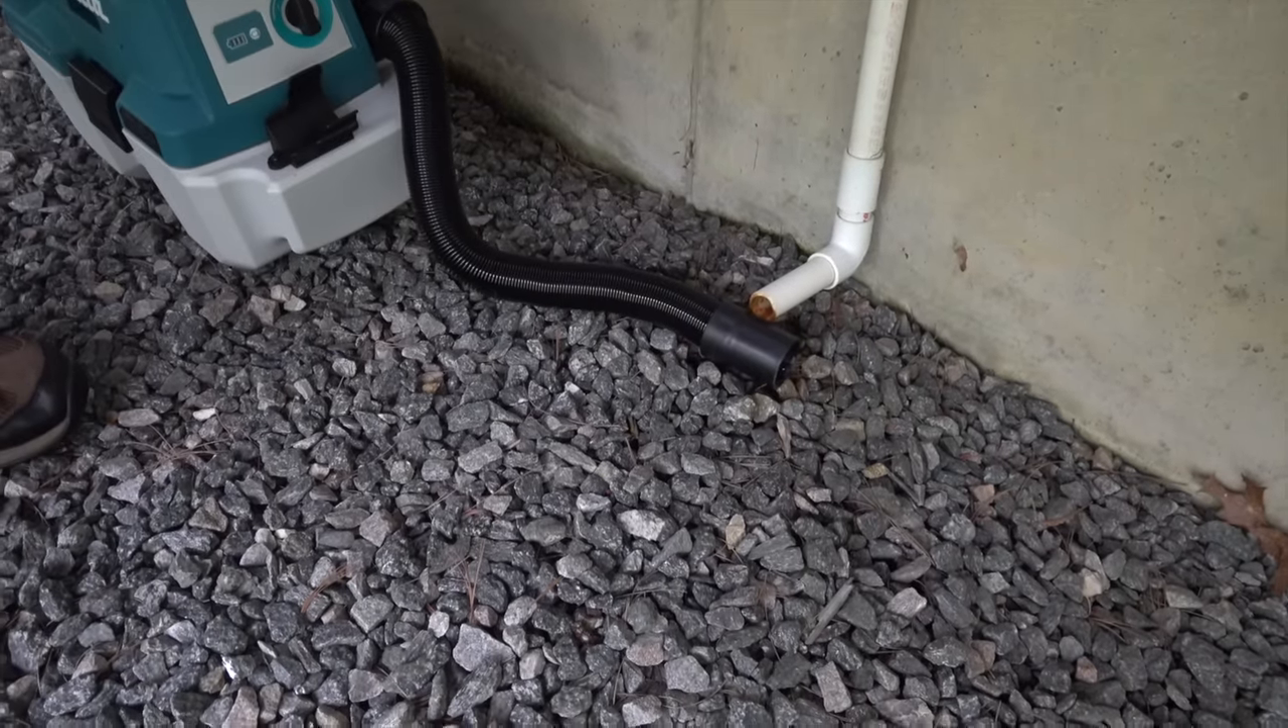If you look close you're gonna see that the vacuum cleaner is much larger than the pipe.